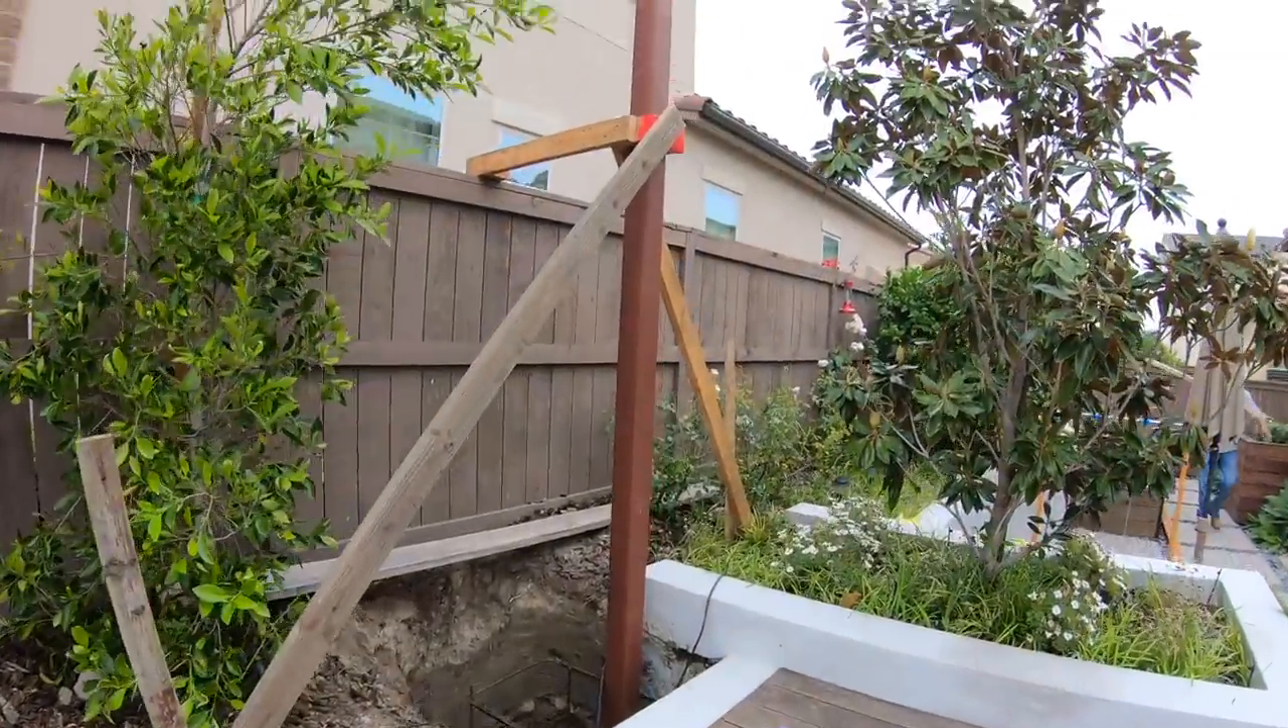Aquí ya tenemos el el poste colocado.